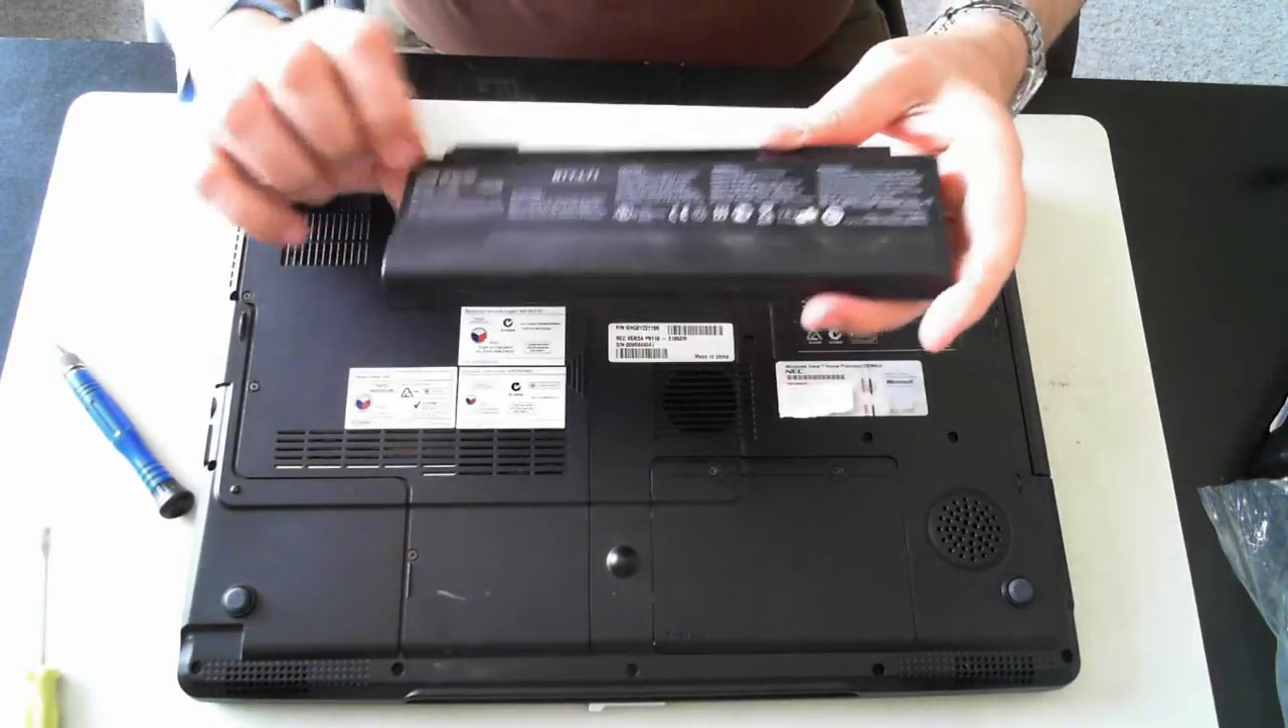To remove the battery we've got an unlock thing so just slide that up and then that across and the battery itself will slide out. There's the battery.